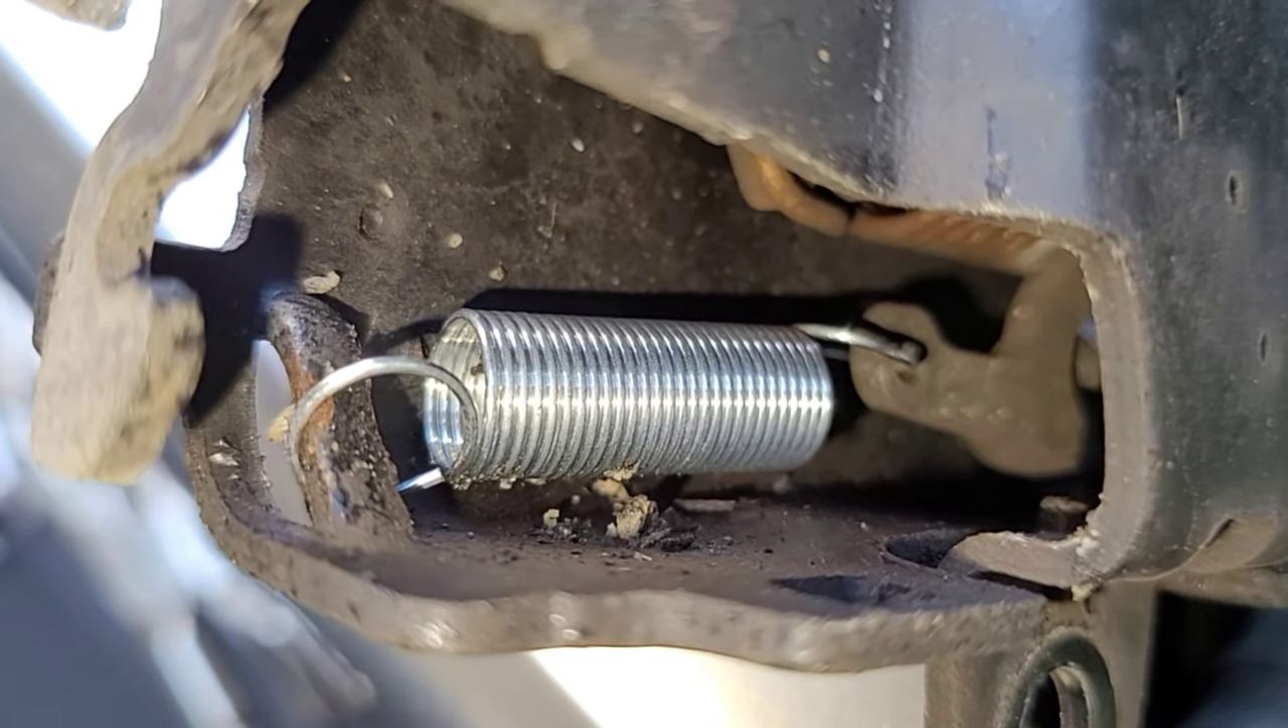Here's our brand new spring fully installed.